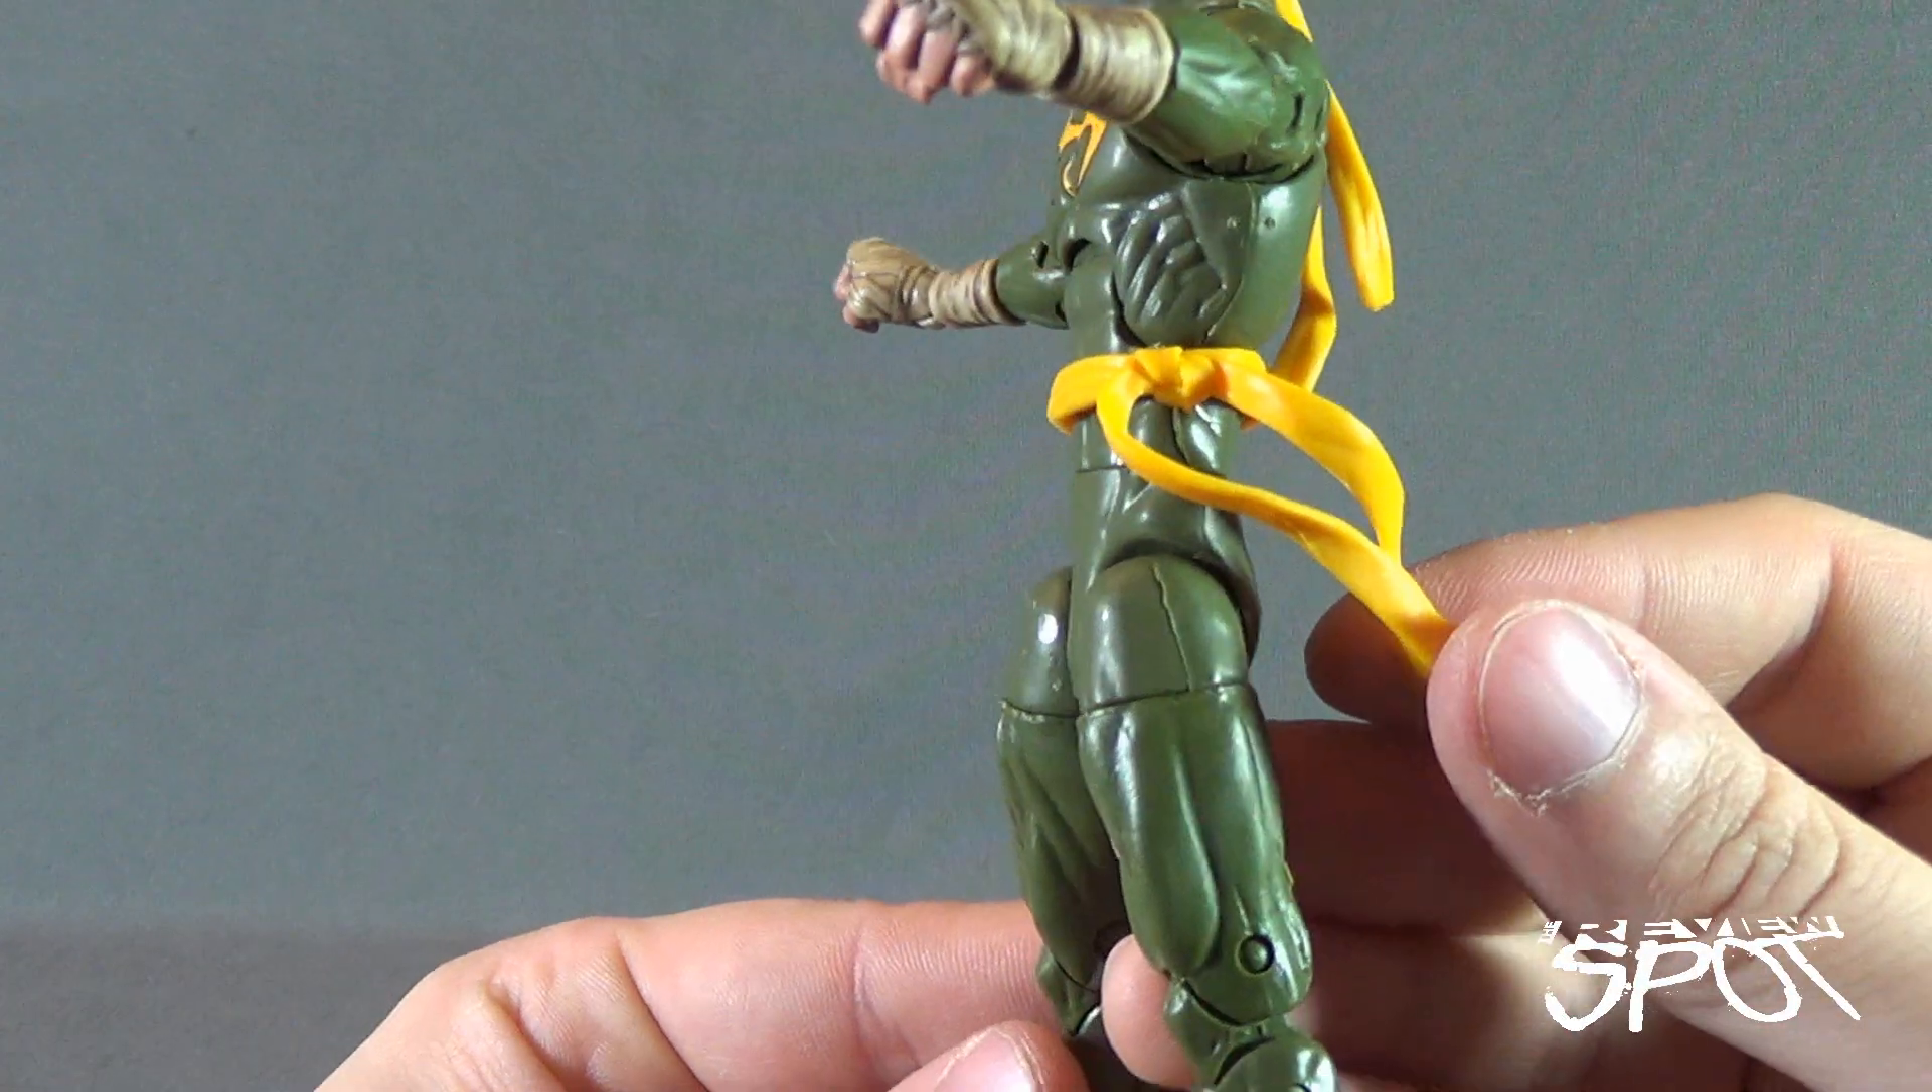His thighs are sticking out further than his lower torso.